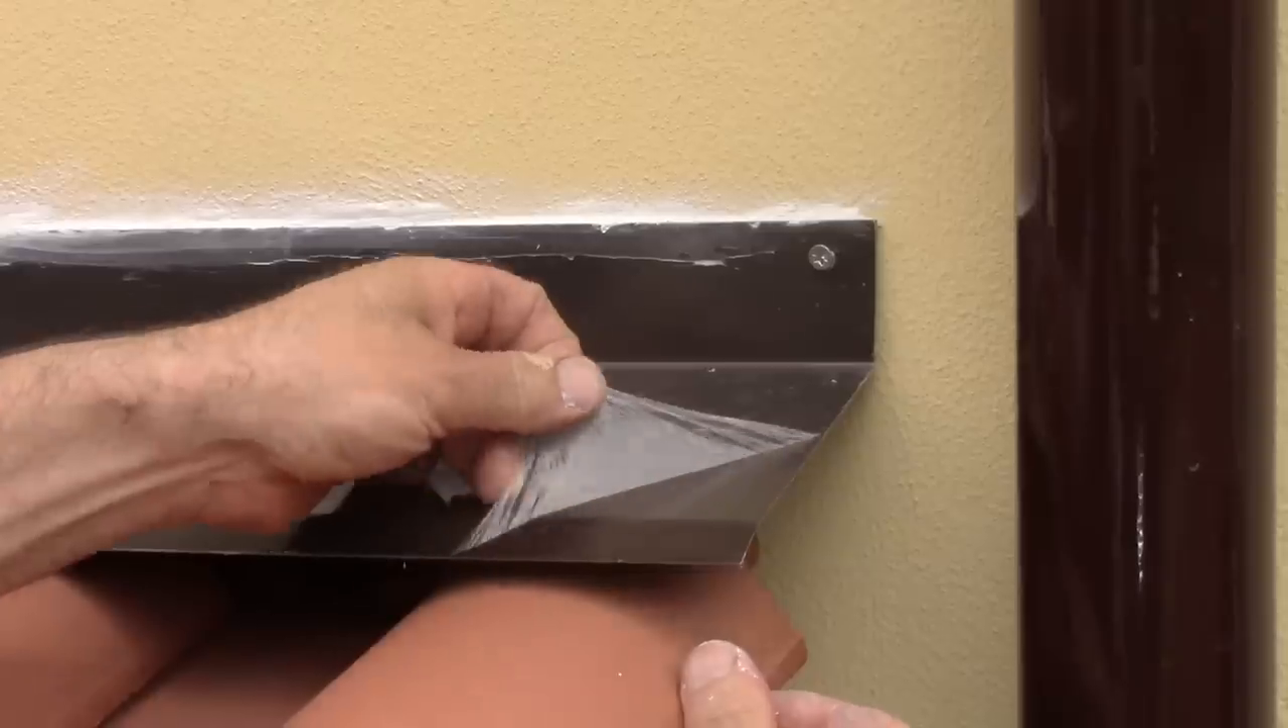Ok la alzatina è stata installata e sigillata ora rimuovo la pellicola protettiva e vado a completare il lavoro andando a pitturare.